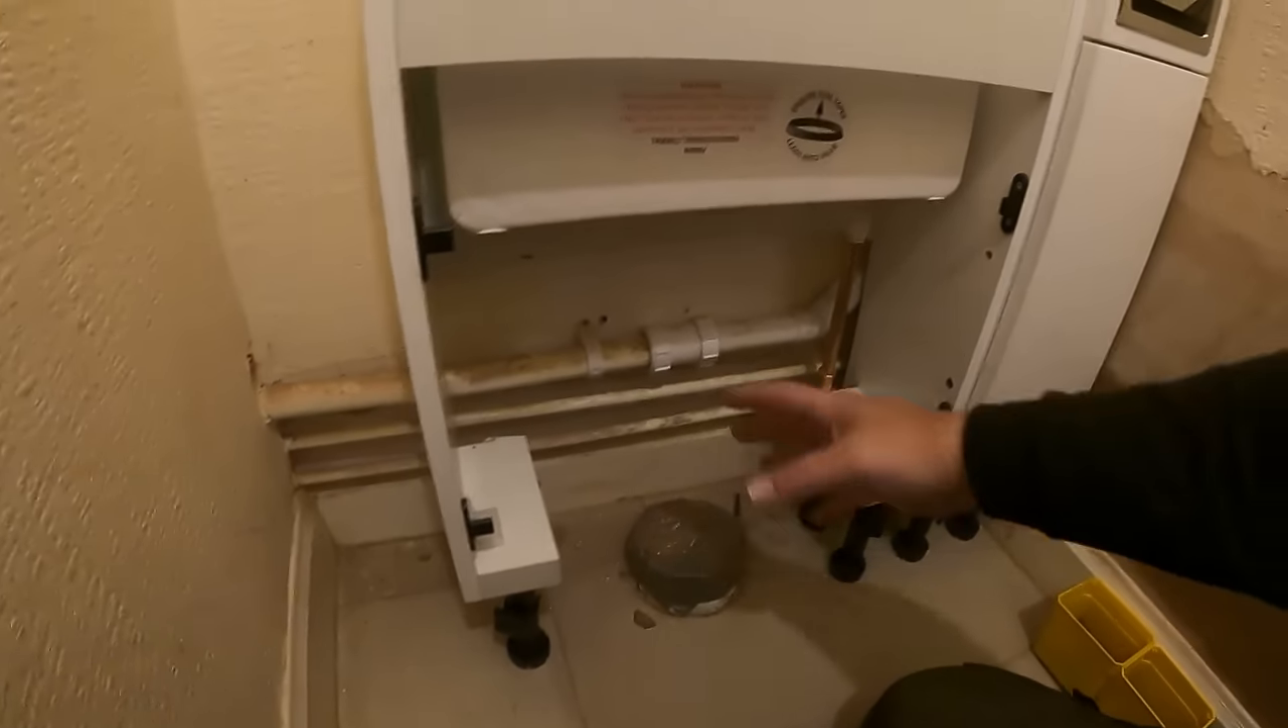That is the concealed system in now.